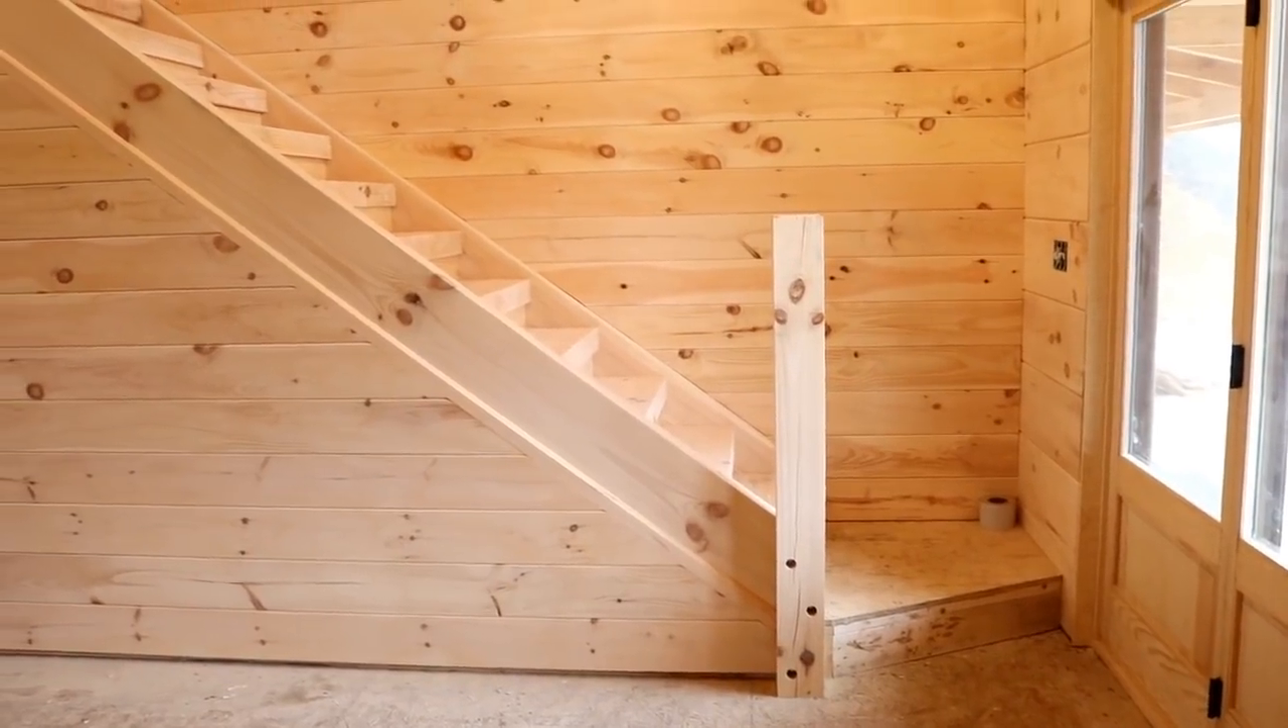We don't have any handrail on the staircase yet.